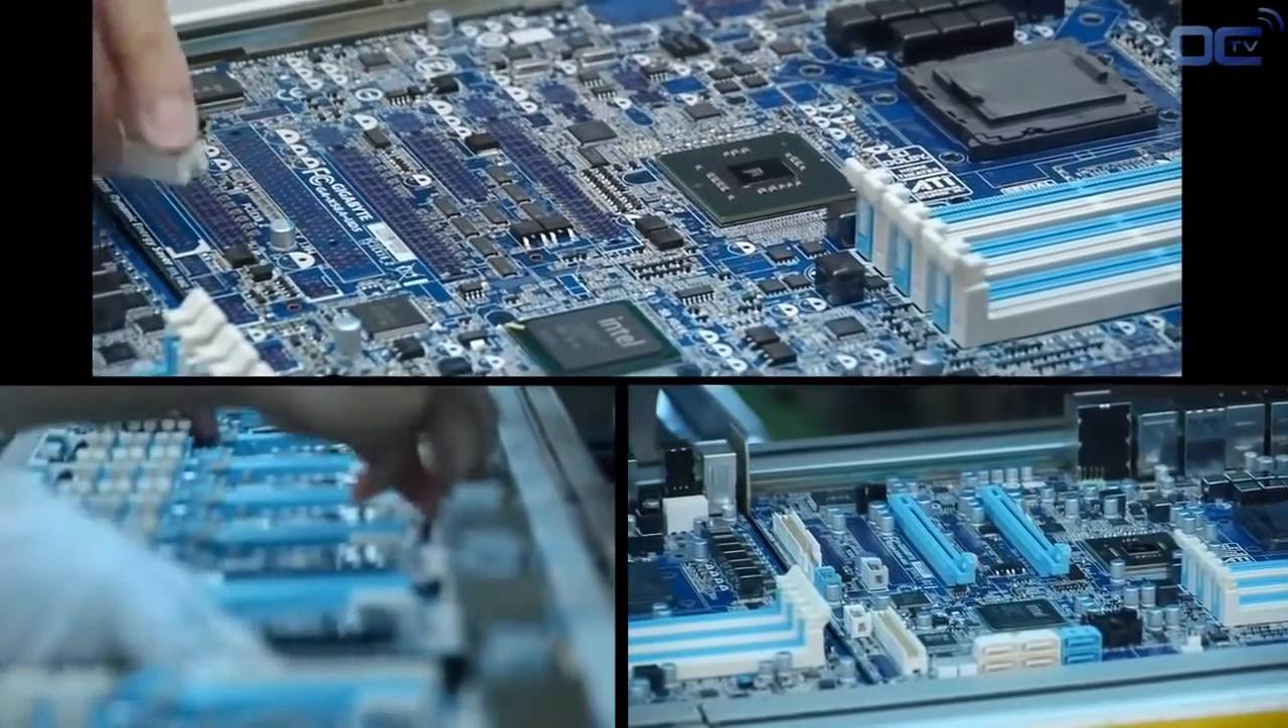All the small components and the chipset has been added already.